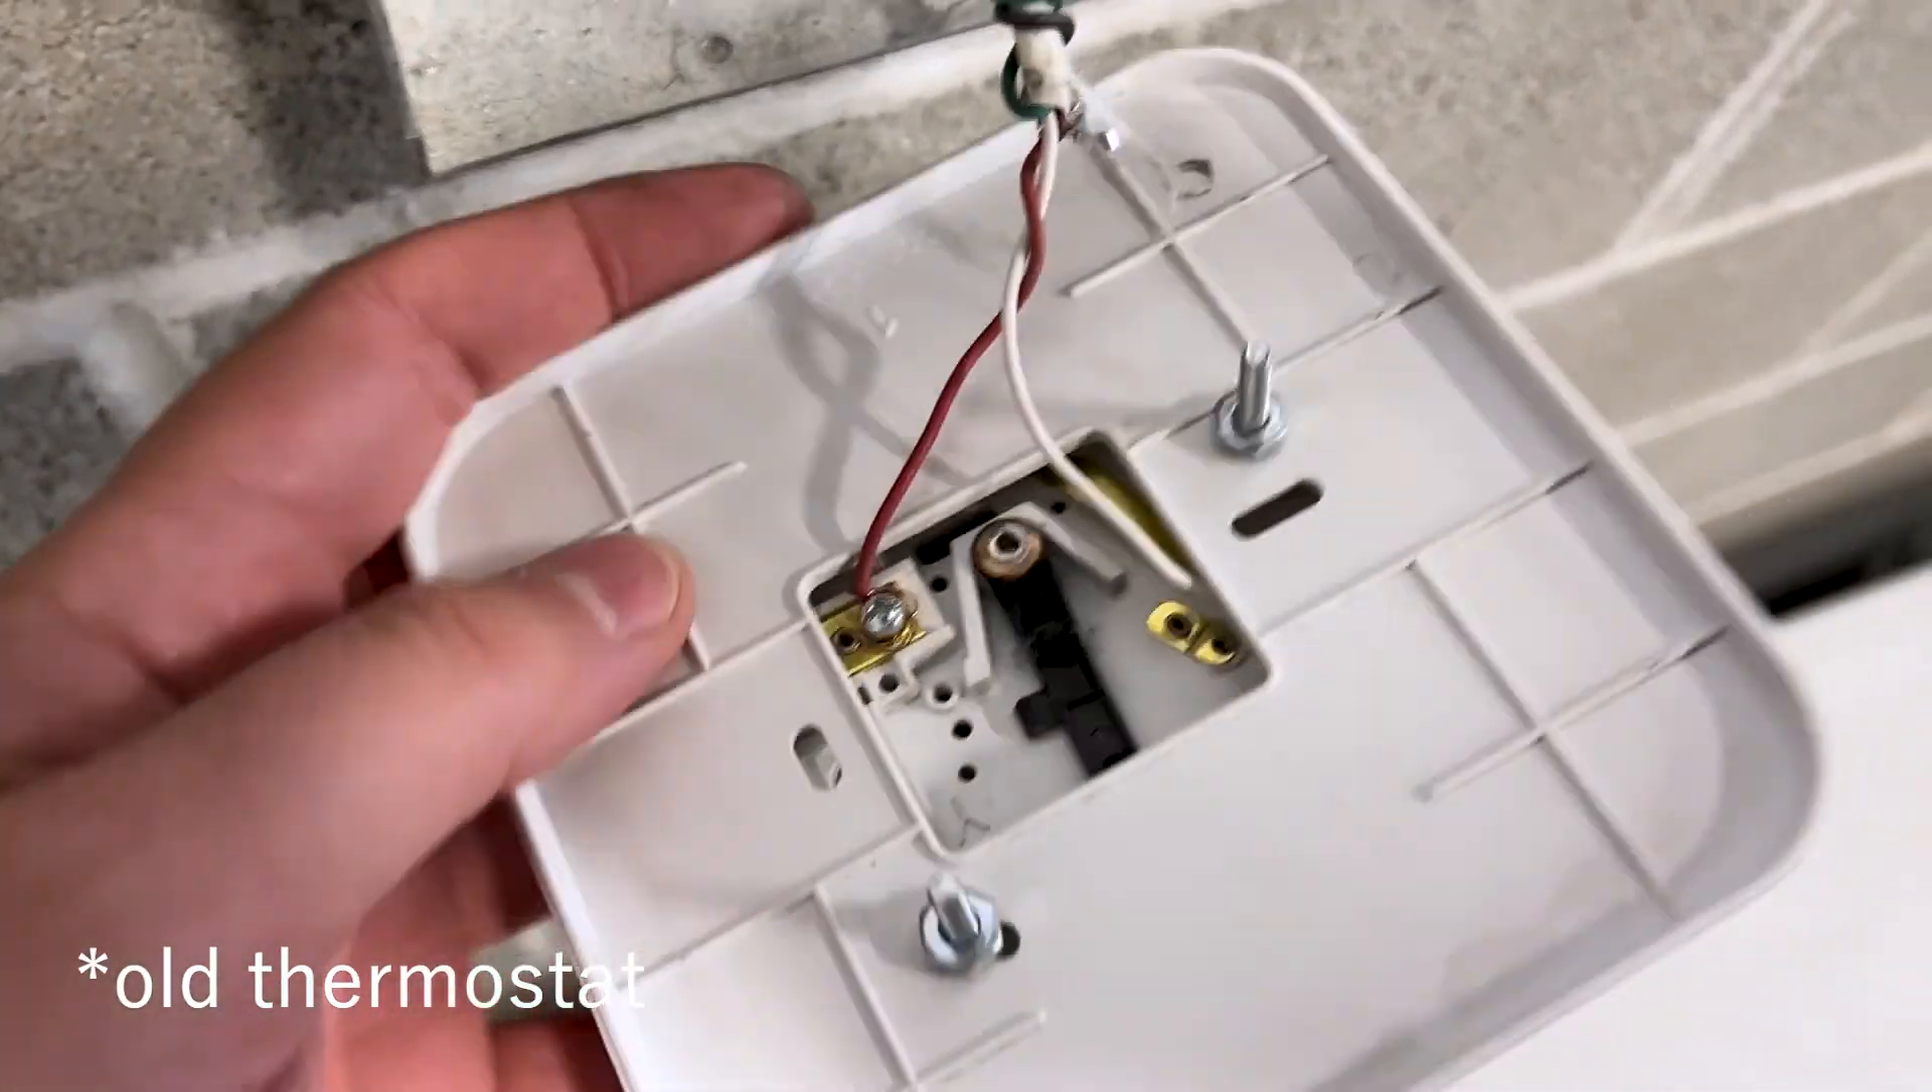Here are the wires going into the thermostat and there's only two wires and the one that's missing is the common wire.